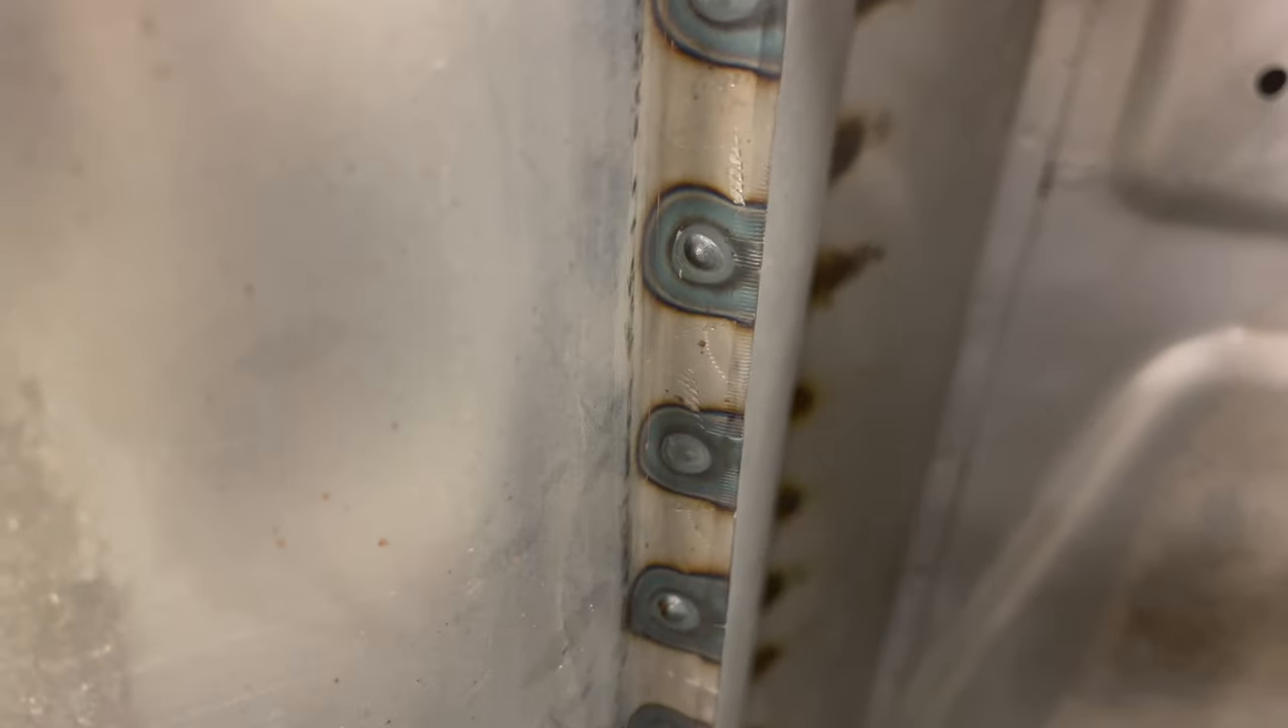And here's all those plug welds that I did up in there.